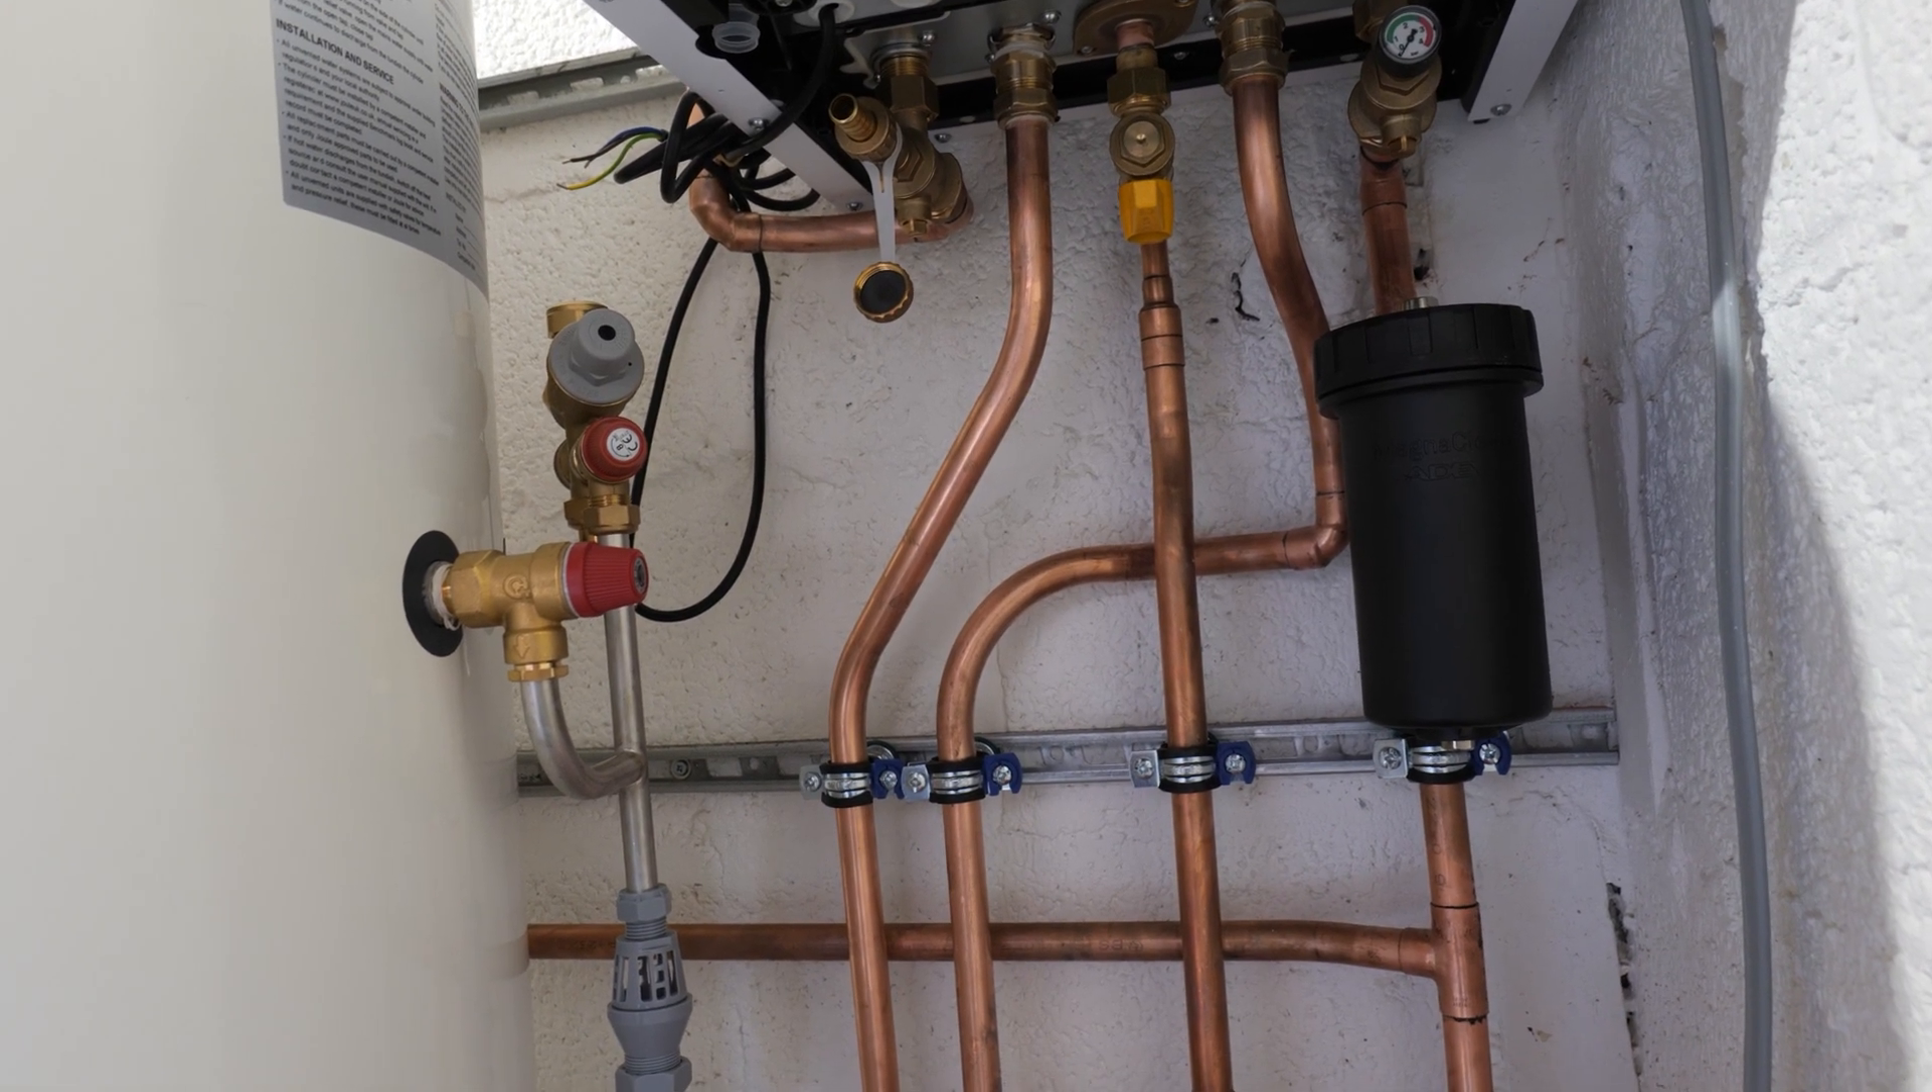Right that is the majority of the pipe work done now underneath the boiler.